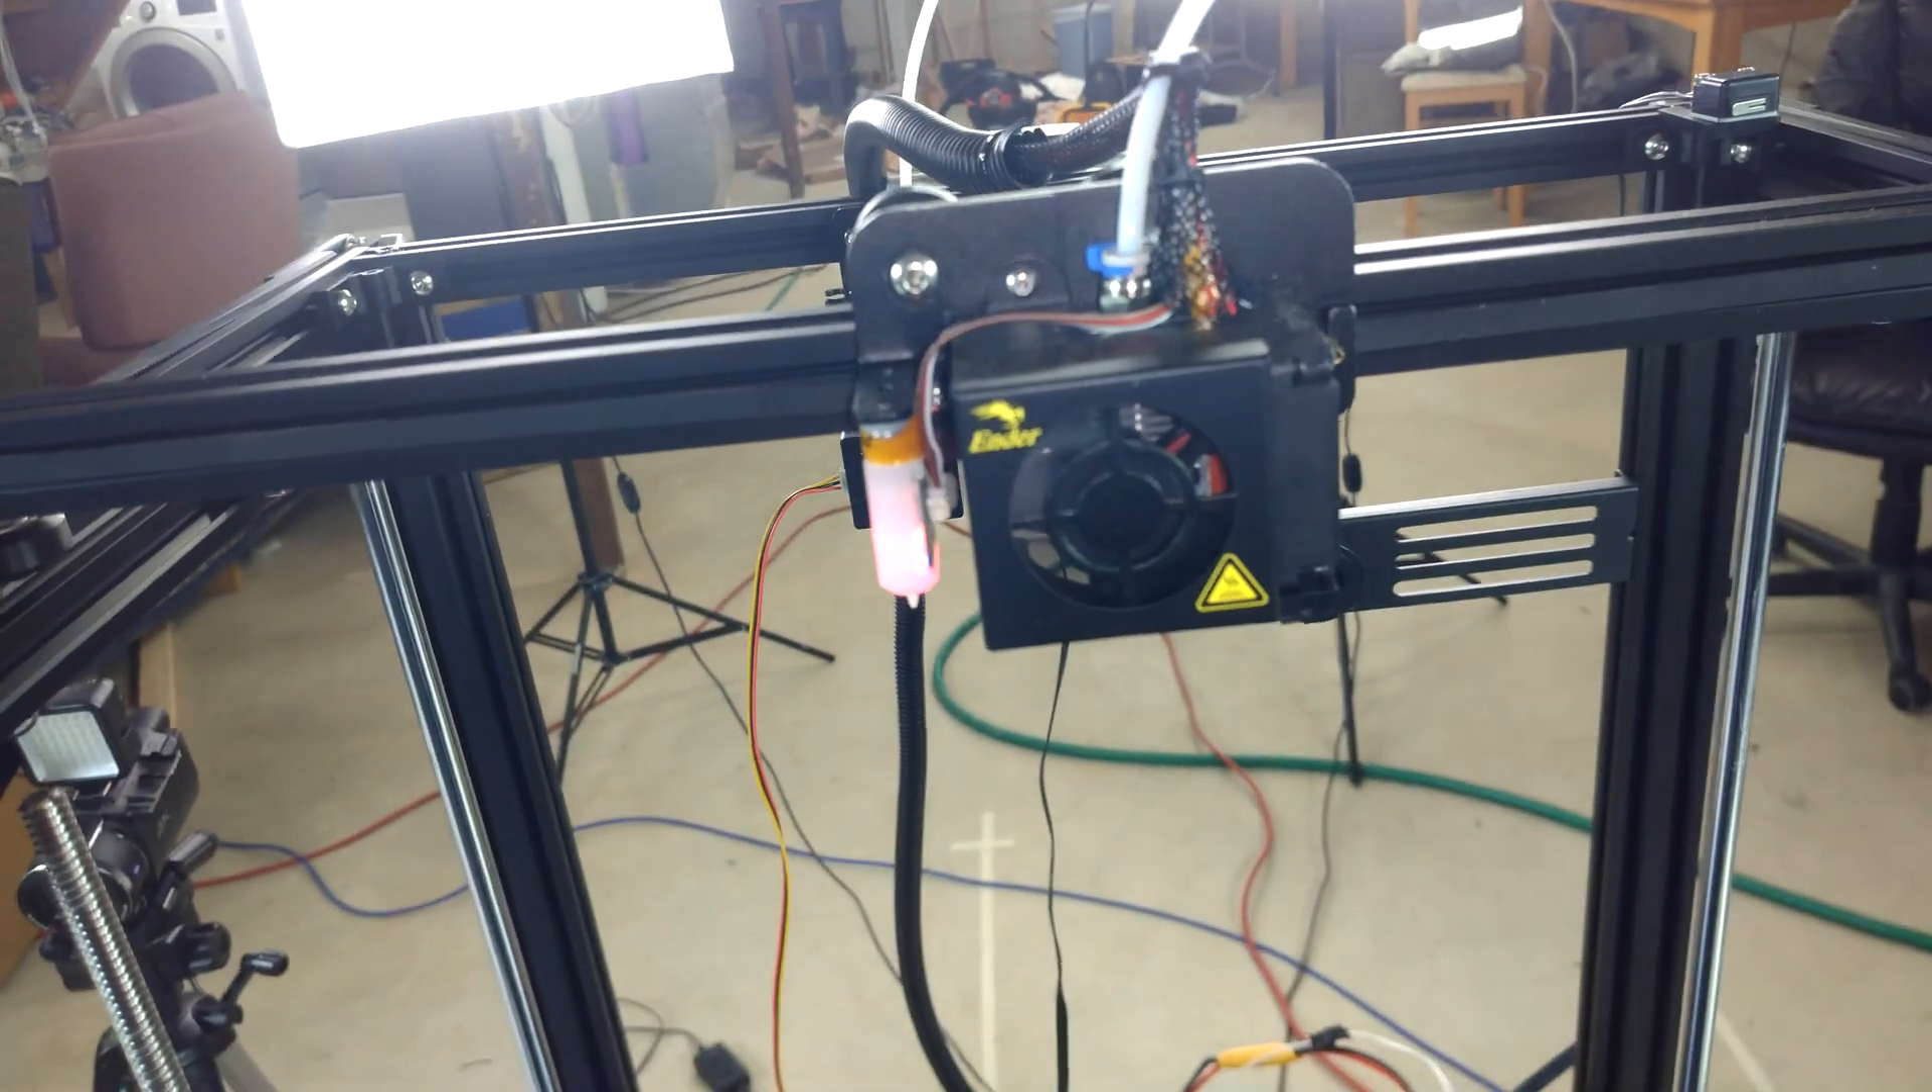This is the stock hot end that I have yet to take off on the Ender 5. It should be just a standard Mark 8 as far as I know, but the swap is pretty simple.